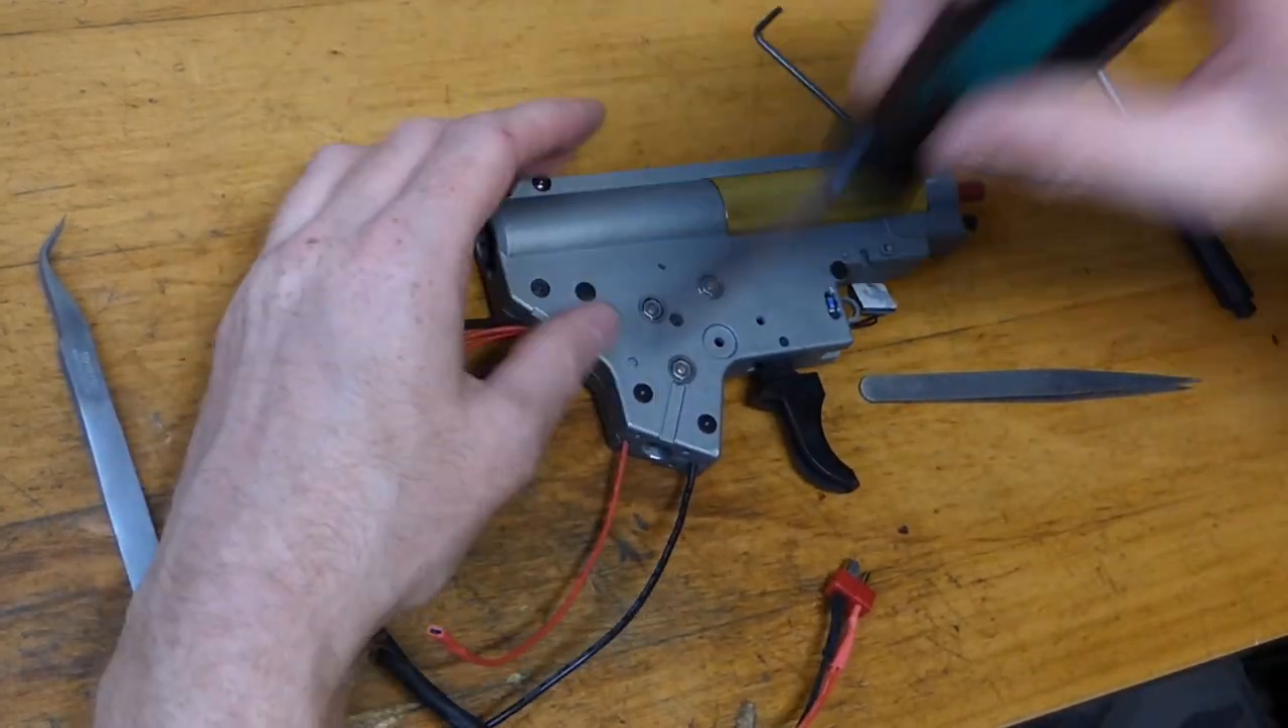So all the gearbox is back together.